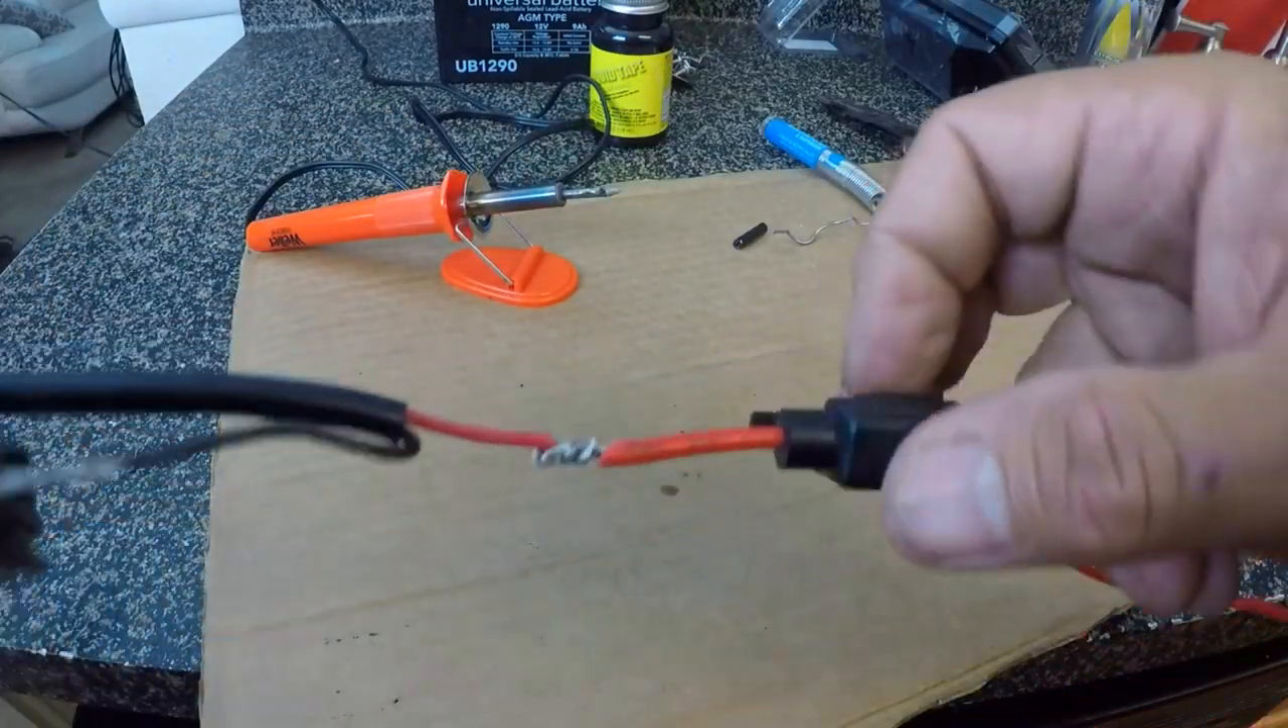All right, I have my wires wrapped together.